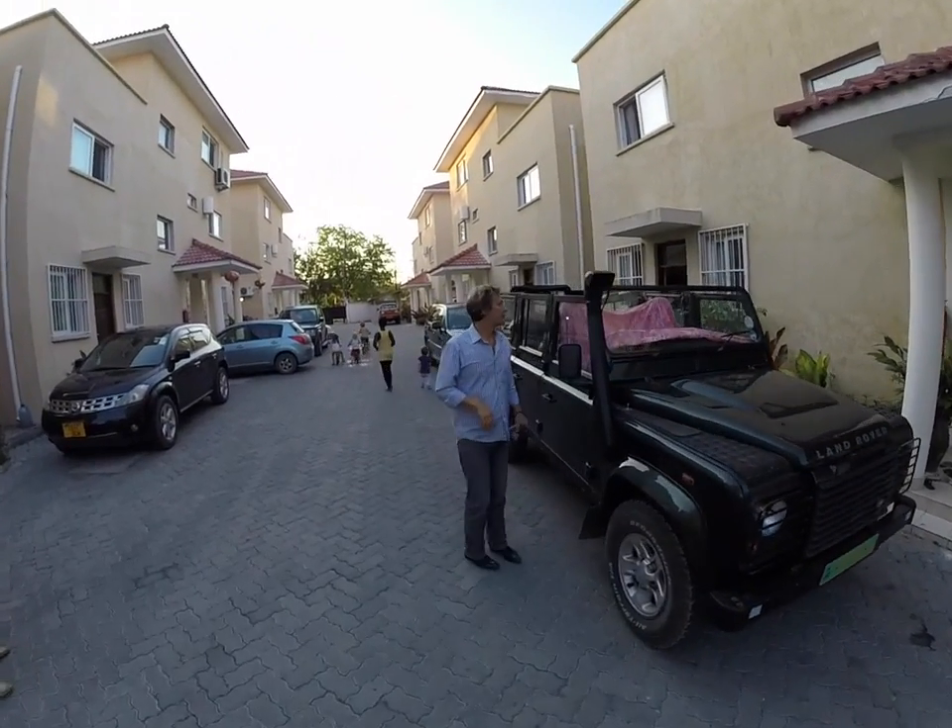And now we have taken off the original roof.